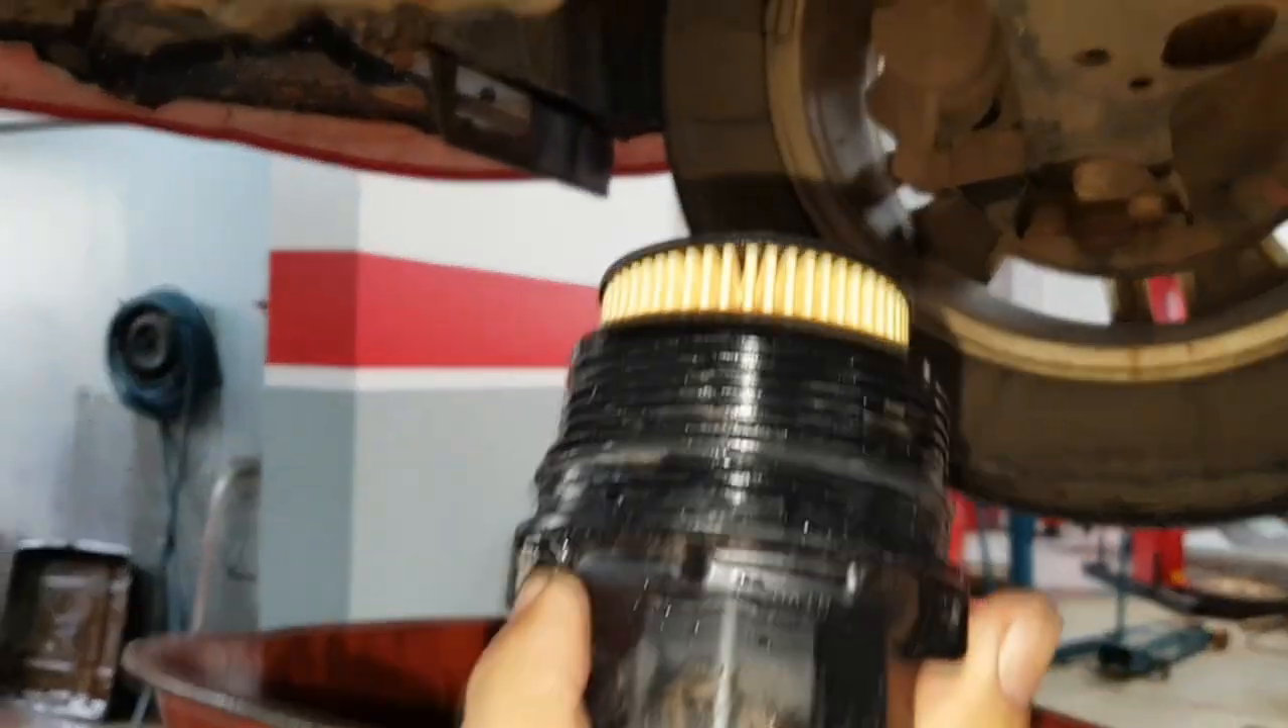Já encaixou aqui O refil novo Está vendo?